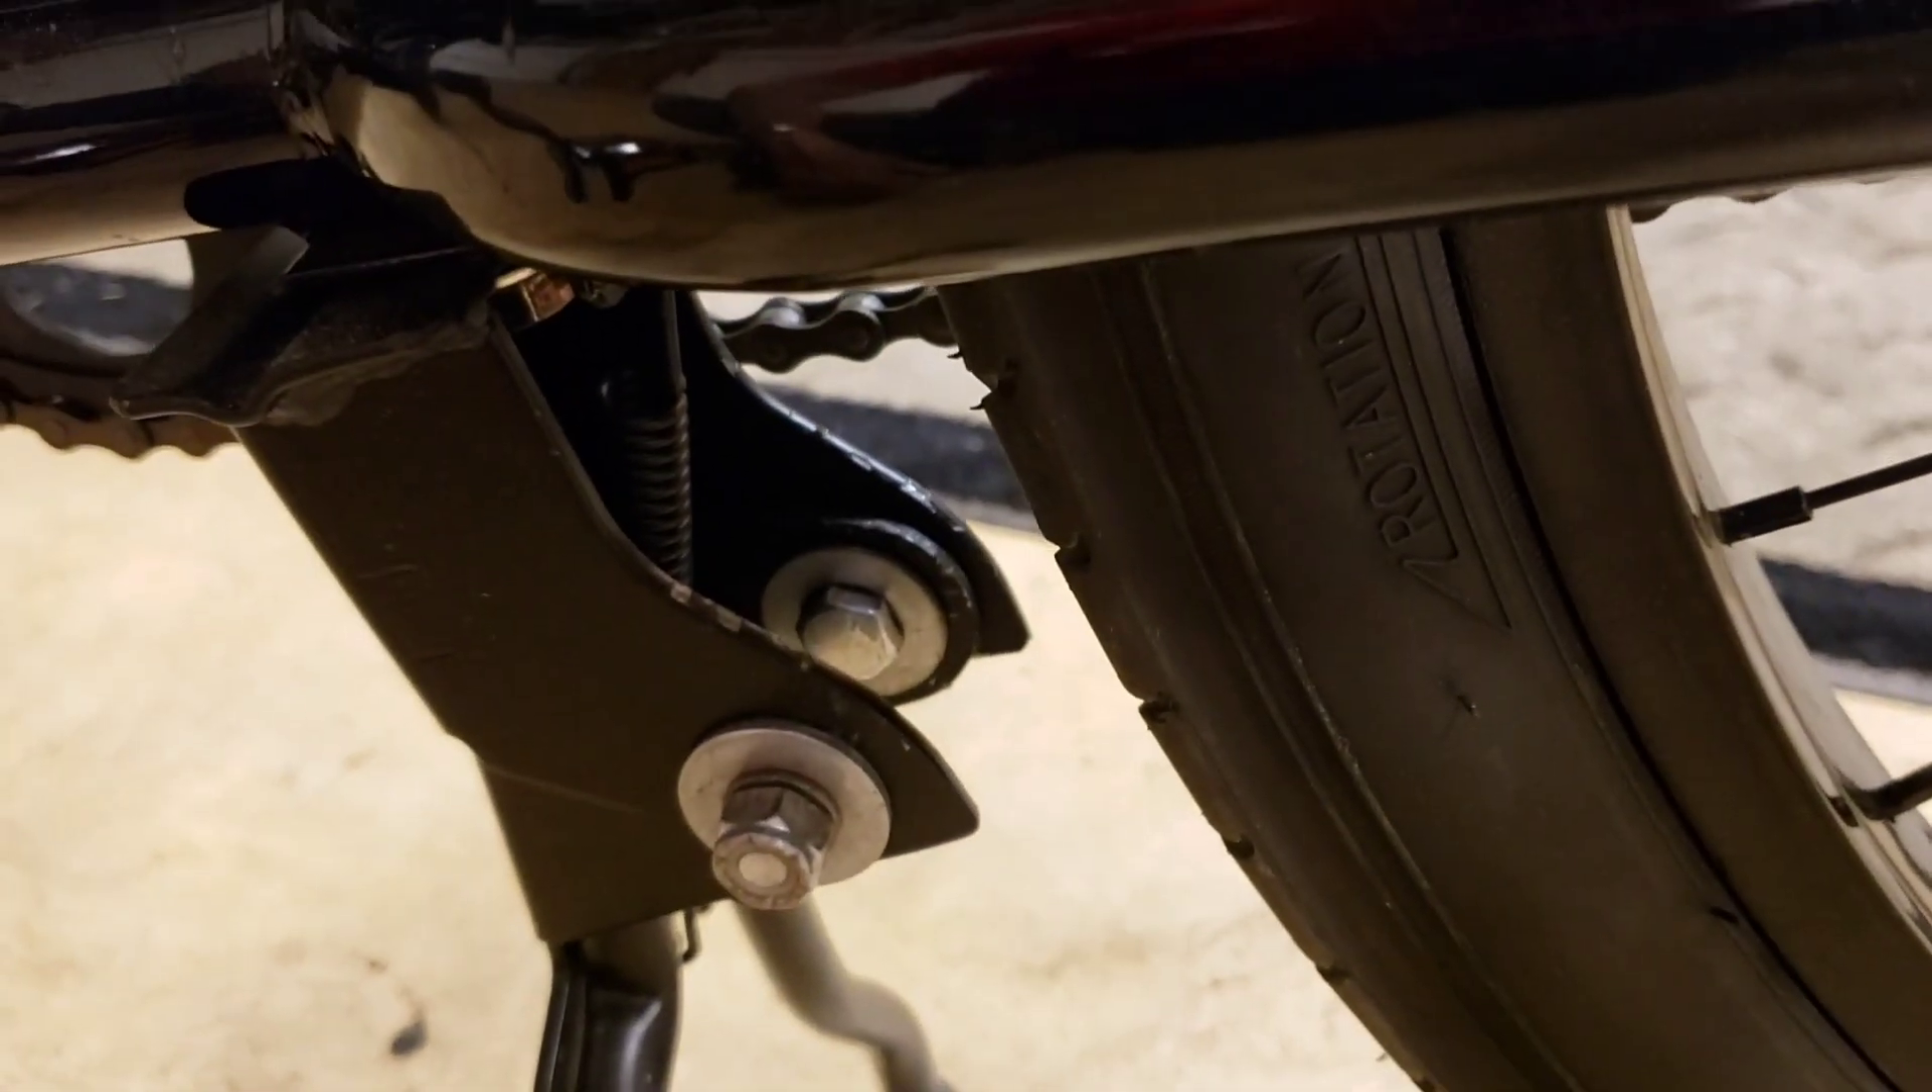So, I took the rivets out and I put these lock nut bolts in there.